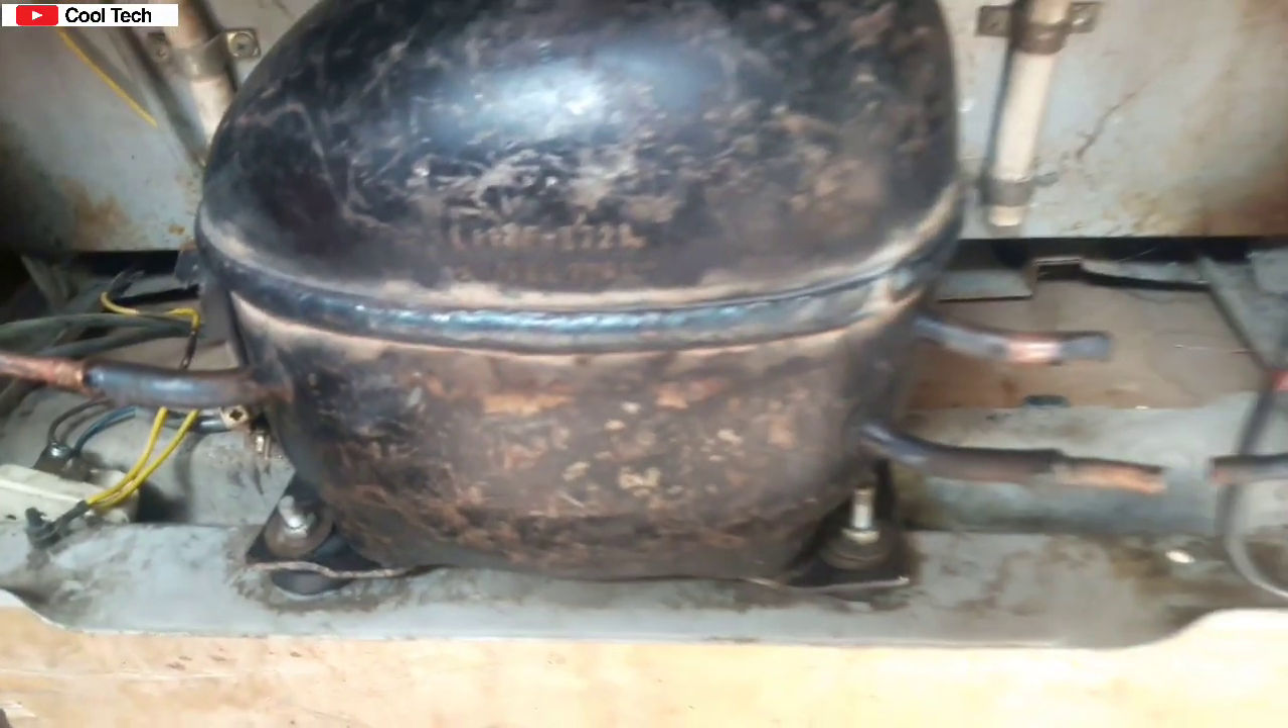آپ دیکھ سکتے ہیں کہ ہم نے کمپریسر کو اس میں فٹ کر لیا ہے۔